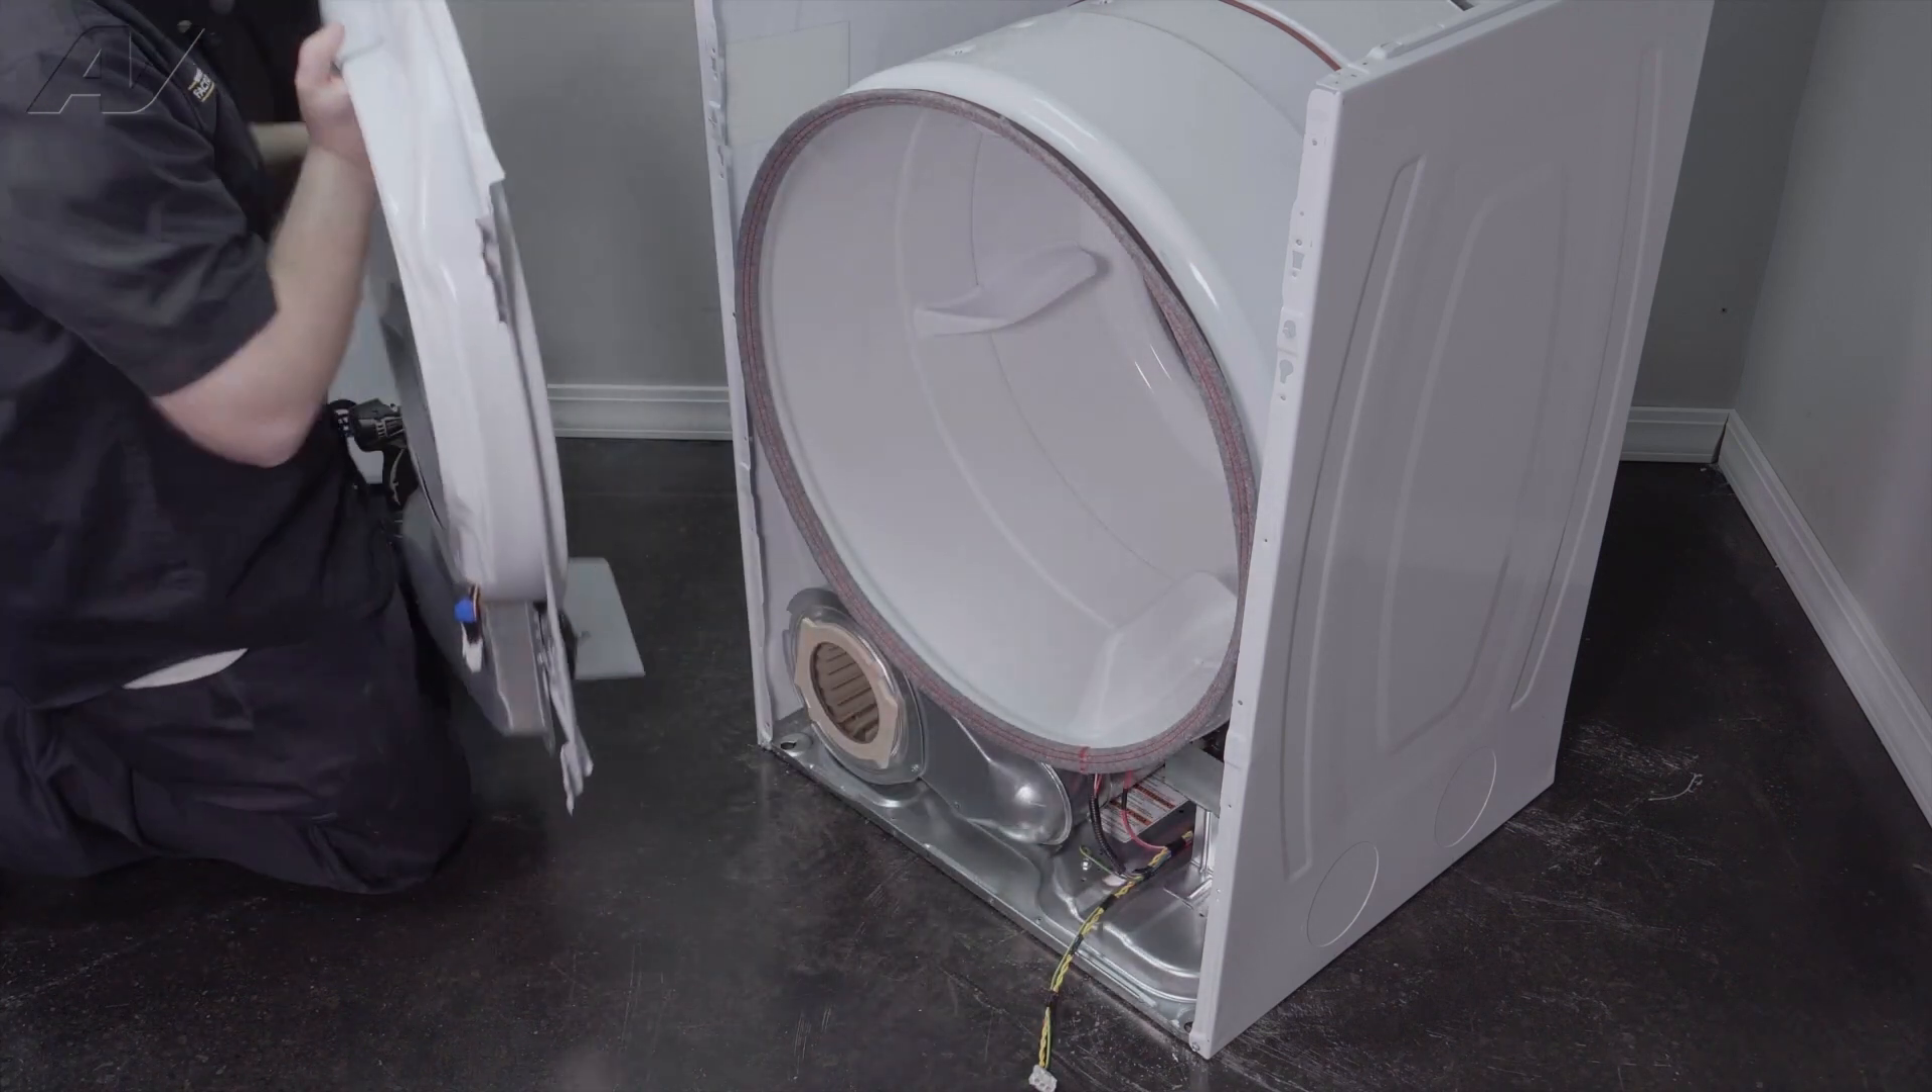Now, with the front bulkhead removed, we have clear access to our drum.